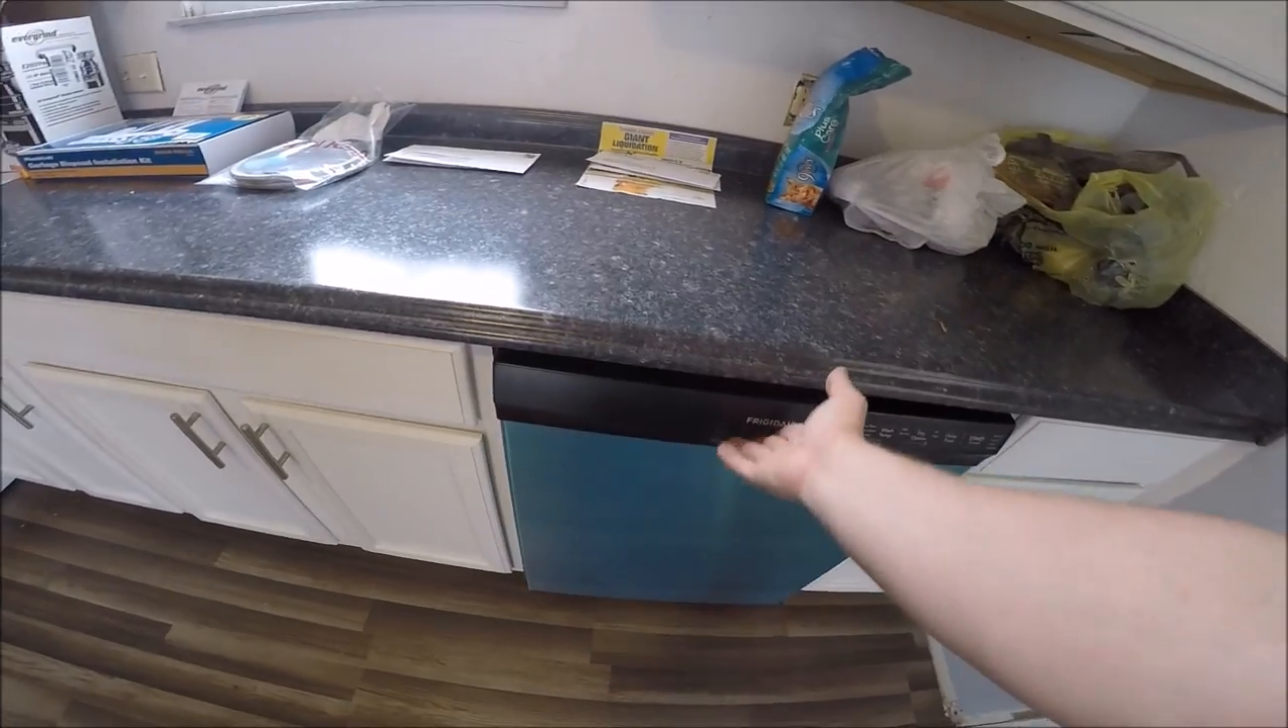Uh, like I said before, I've got this dishwasher all installed and ready to go. It's mounted where it needs to be.